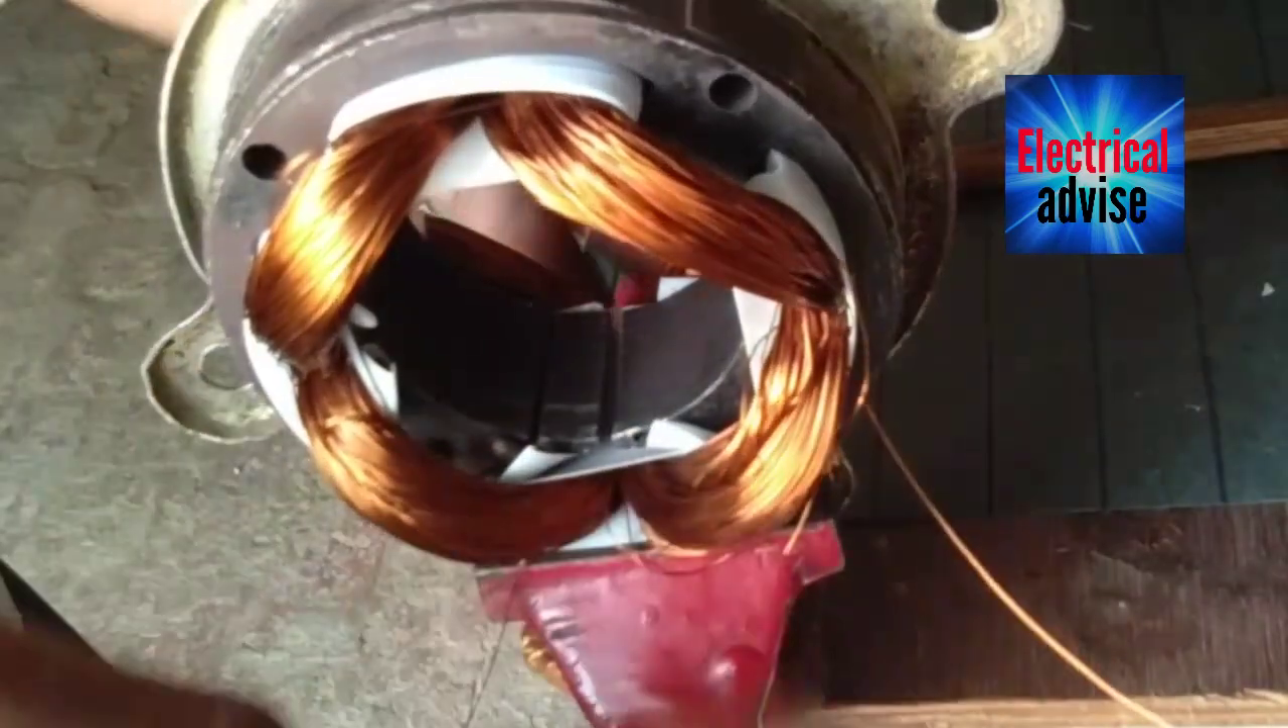यह पेपर लग चुका है और सभी चार कॉयलें डल चुकी है।